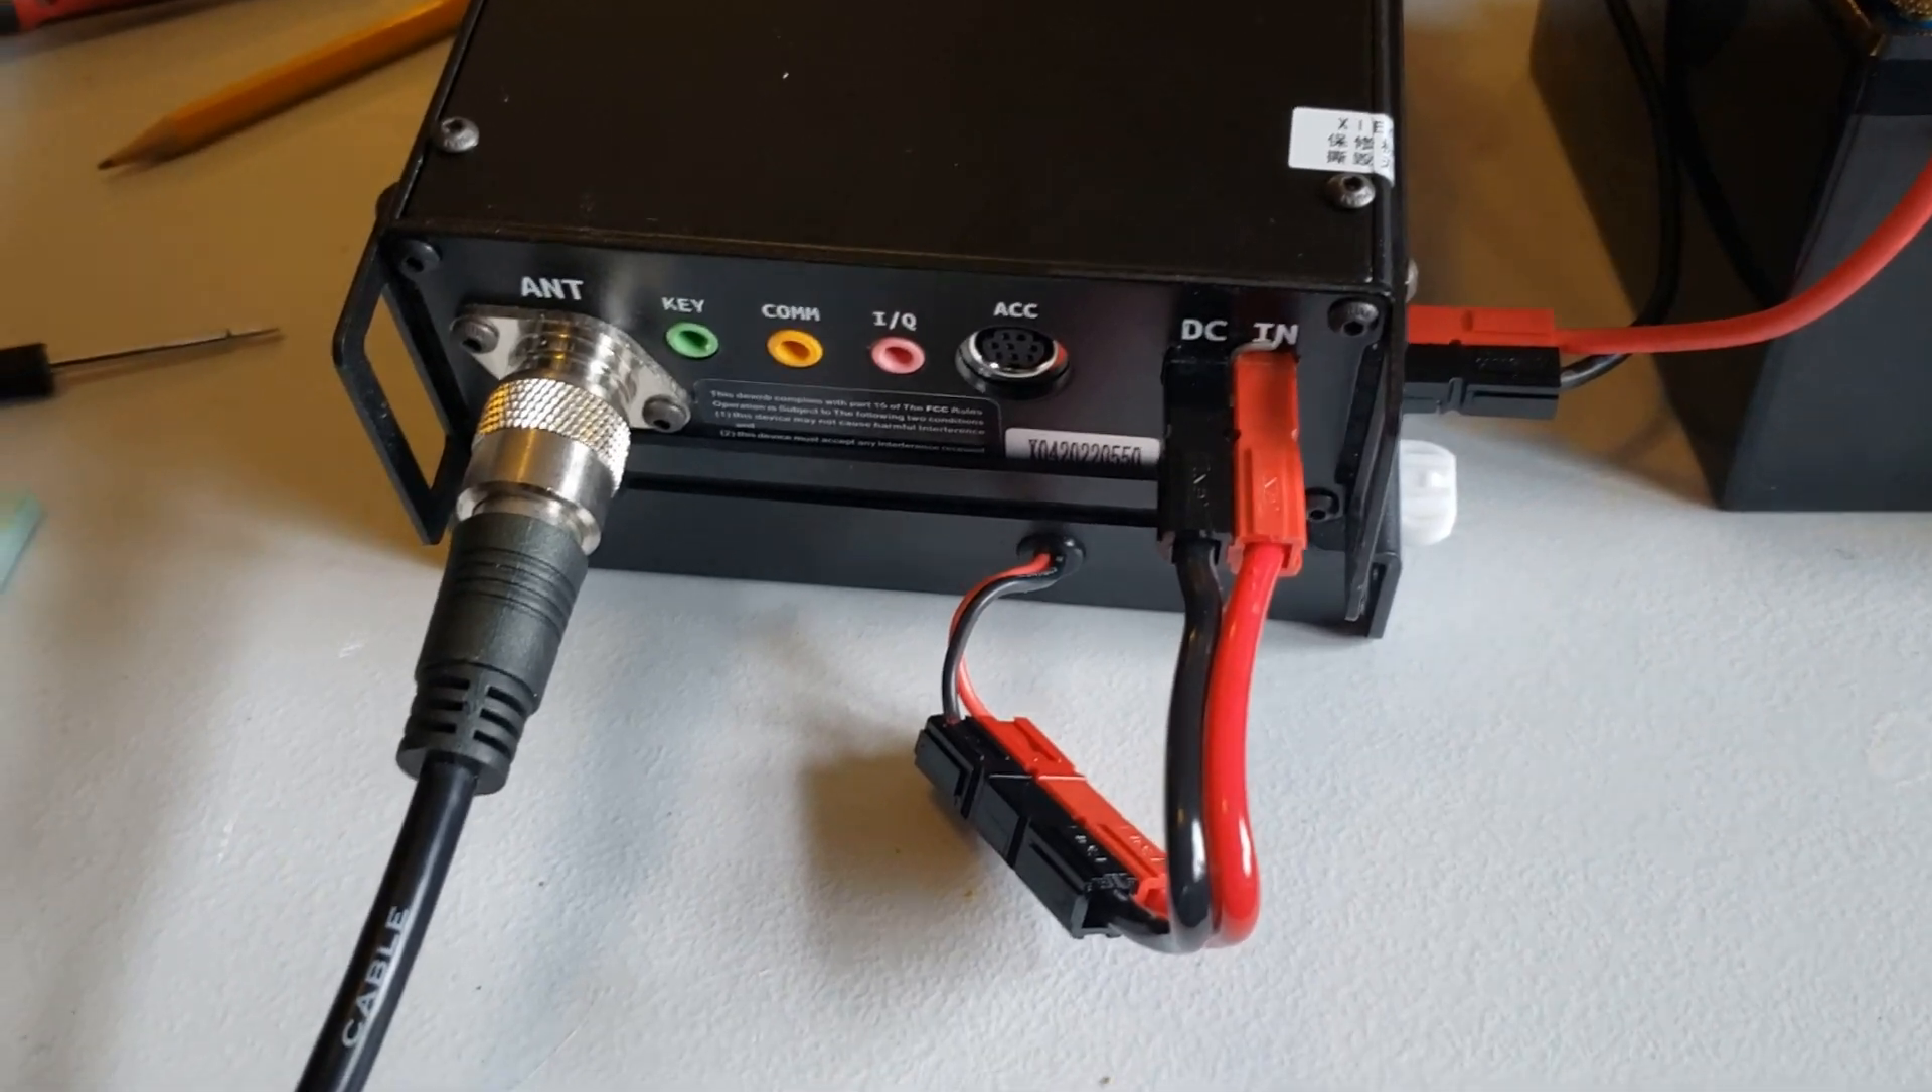As you can see, I have the pigtail connected because the fan tray cooler just didn't reach.